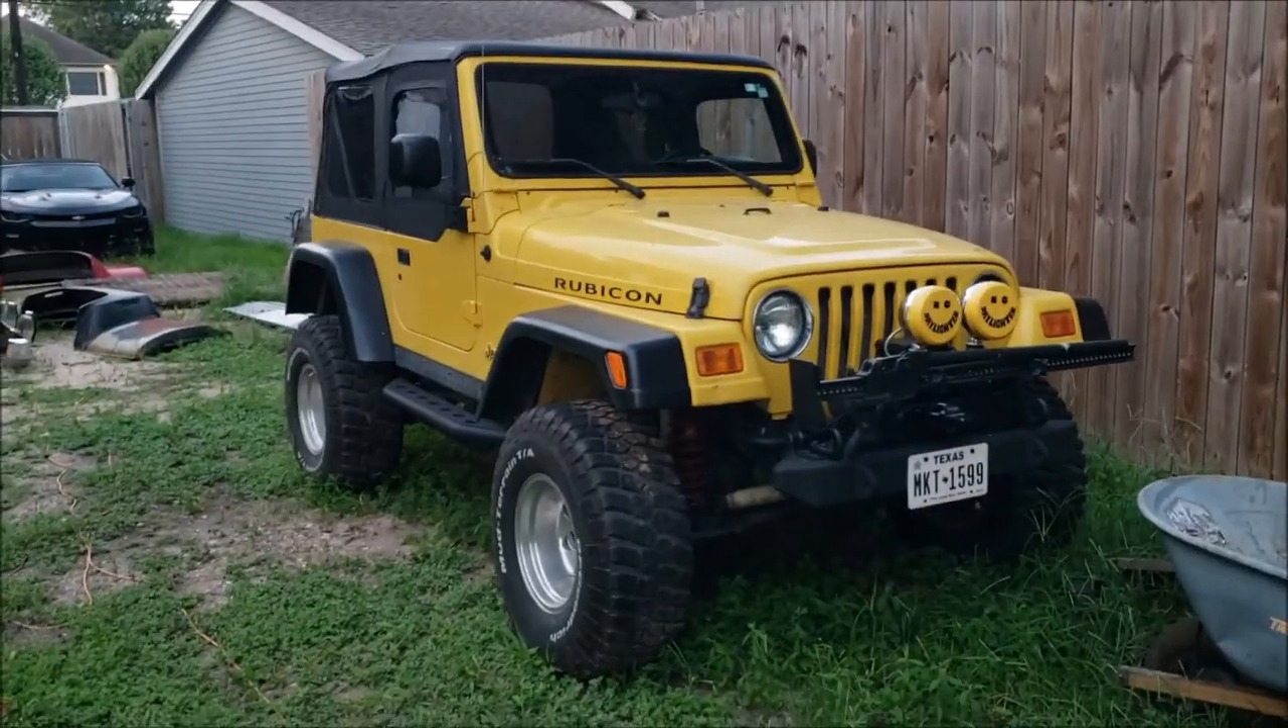Here's the jeep i just put the half doors on it.